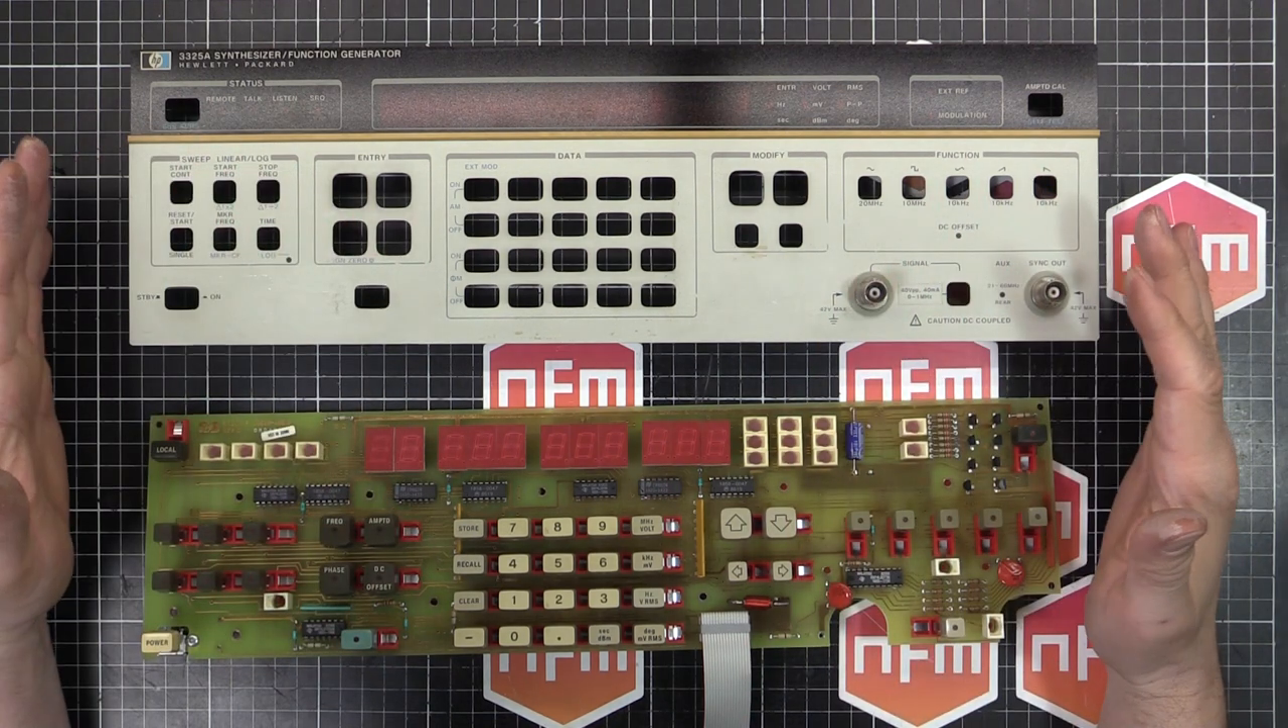Alright, so here we are with the front panel. I've already taken it apart as you can see.